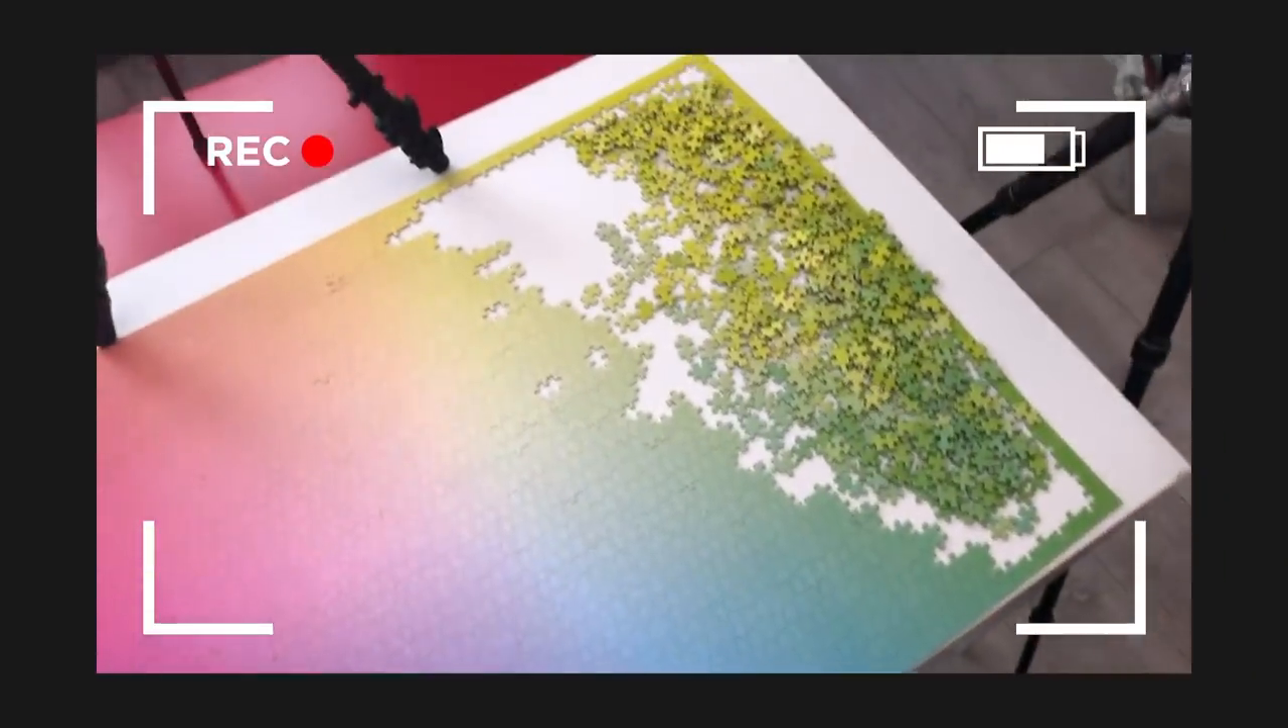You guys, look, I have finished more than half the puzzle. All I have left is this green section on the side.